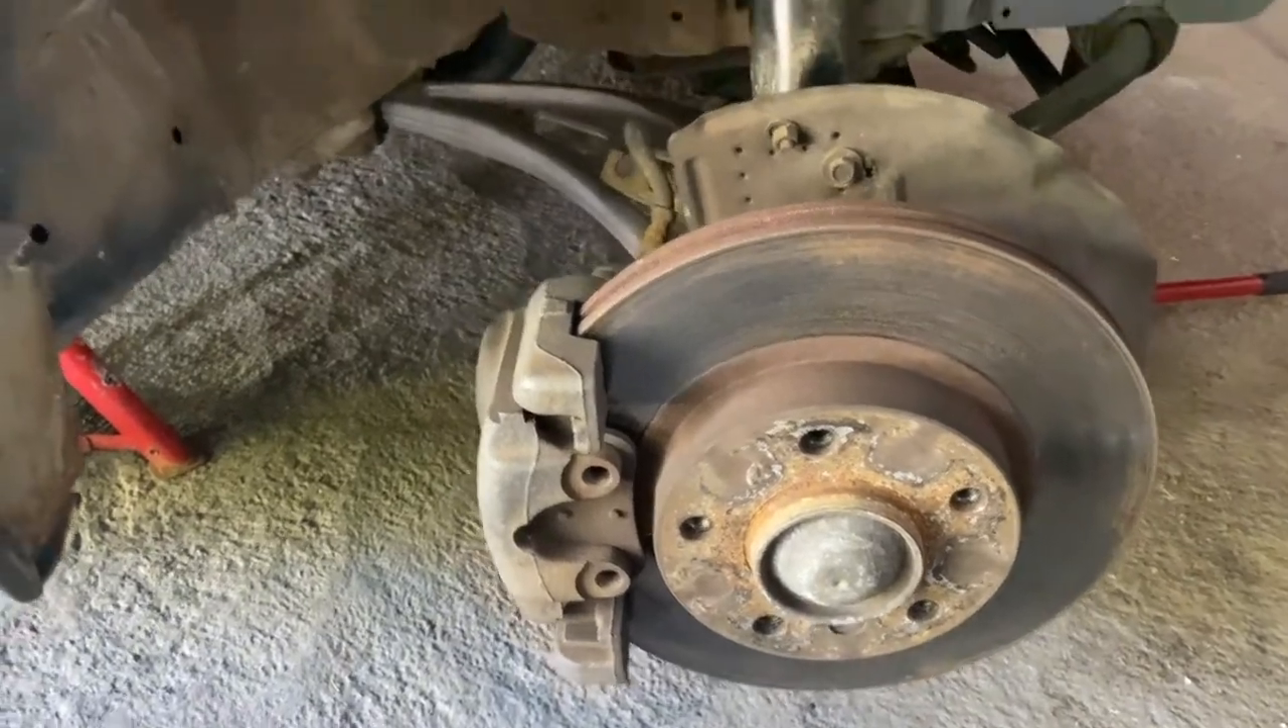So what we can see here is obviously we've taken the wheel off.